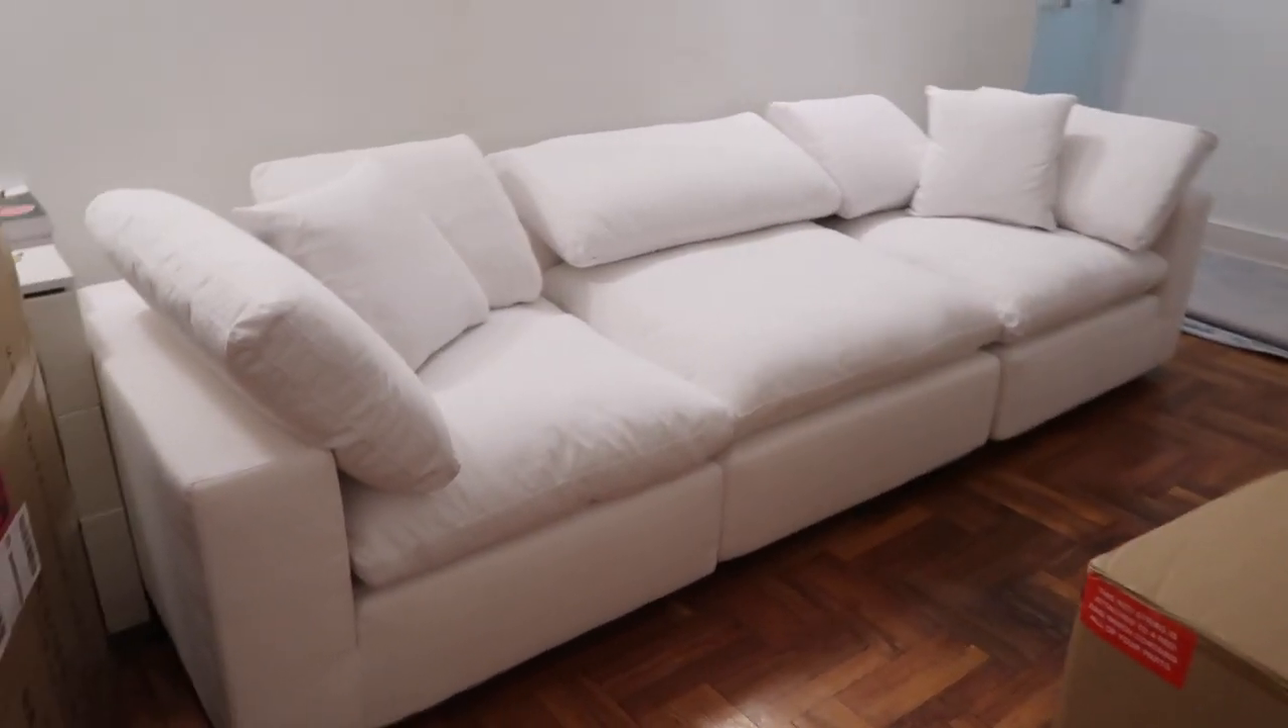This is the couch completely put together.